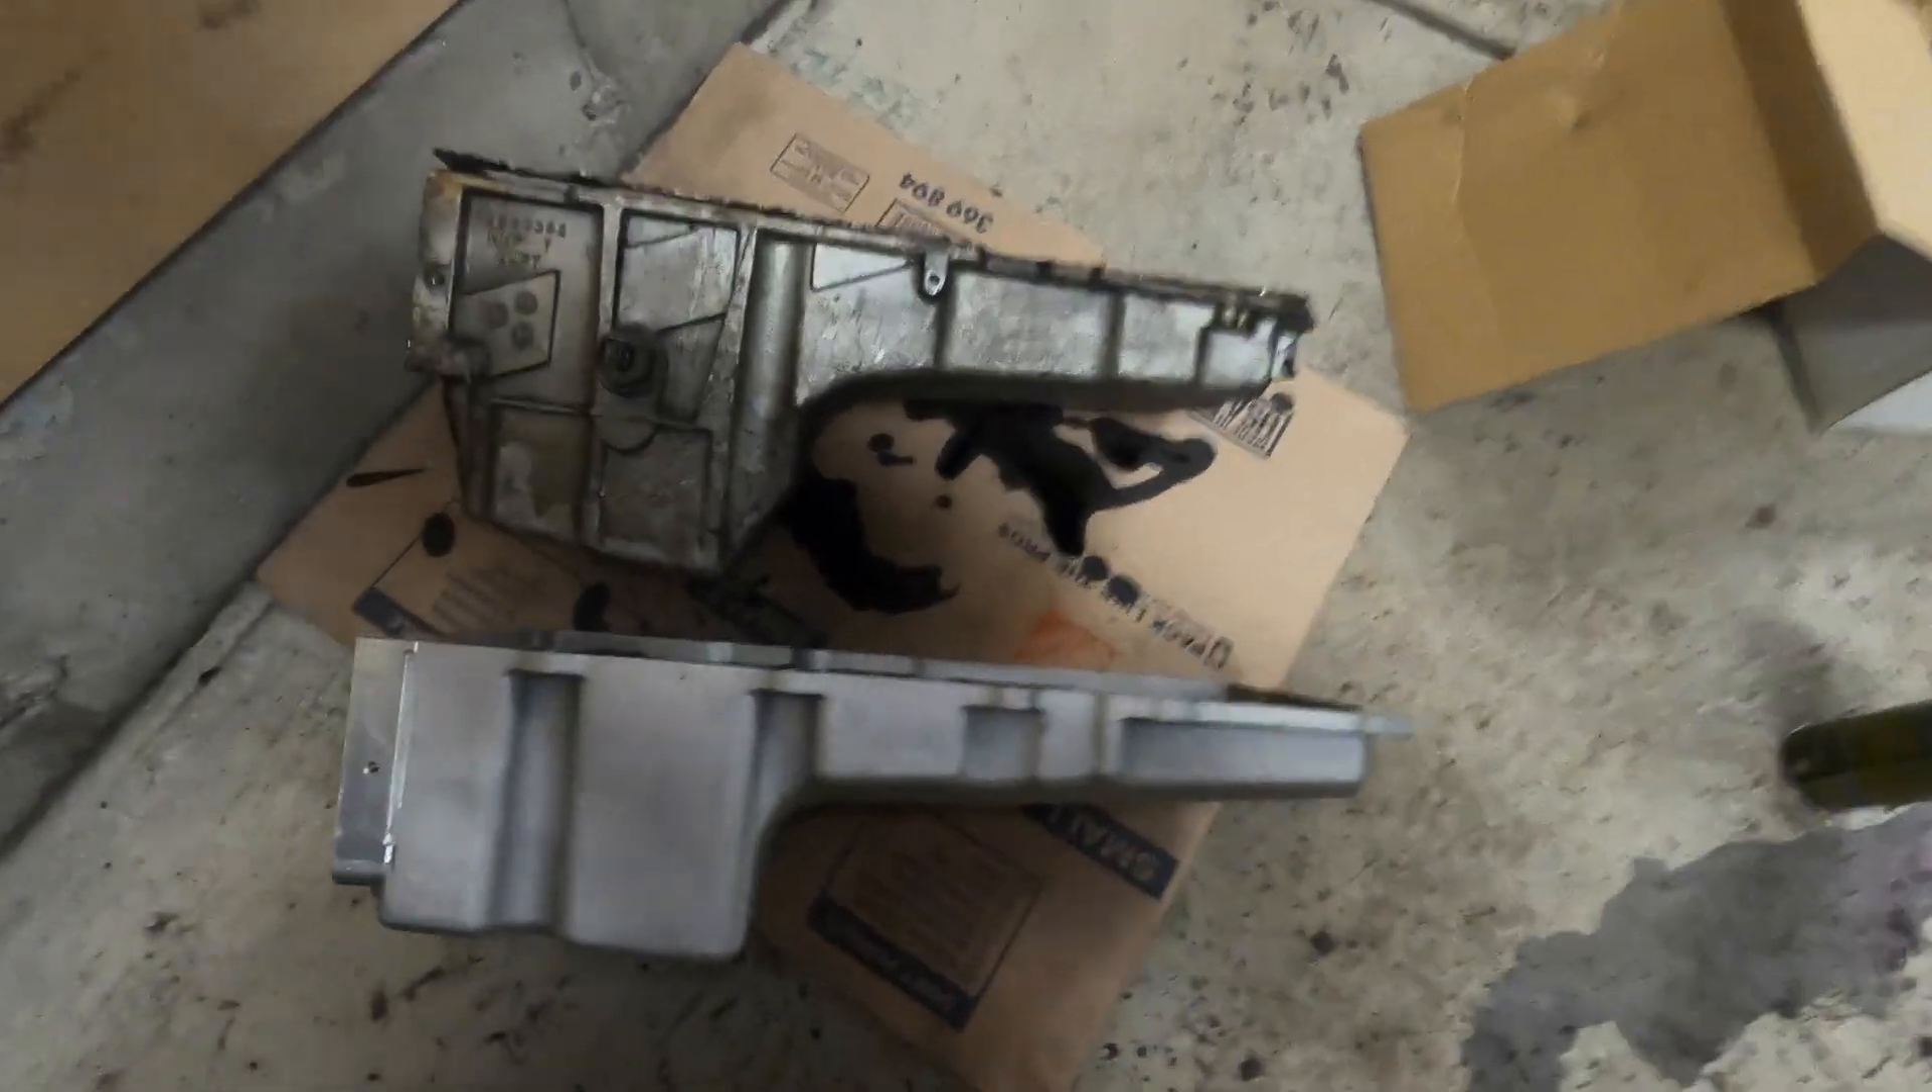Okay, so I got the old oil pan out.